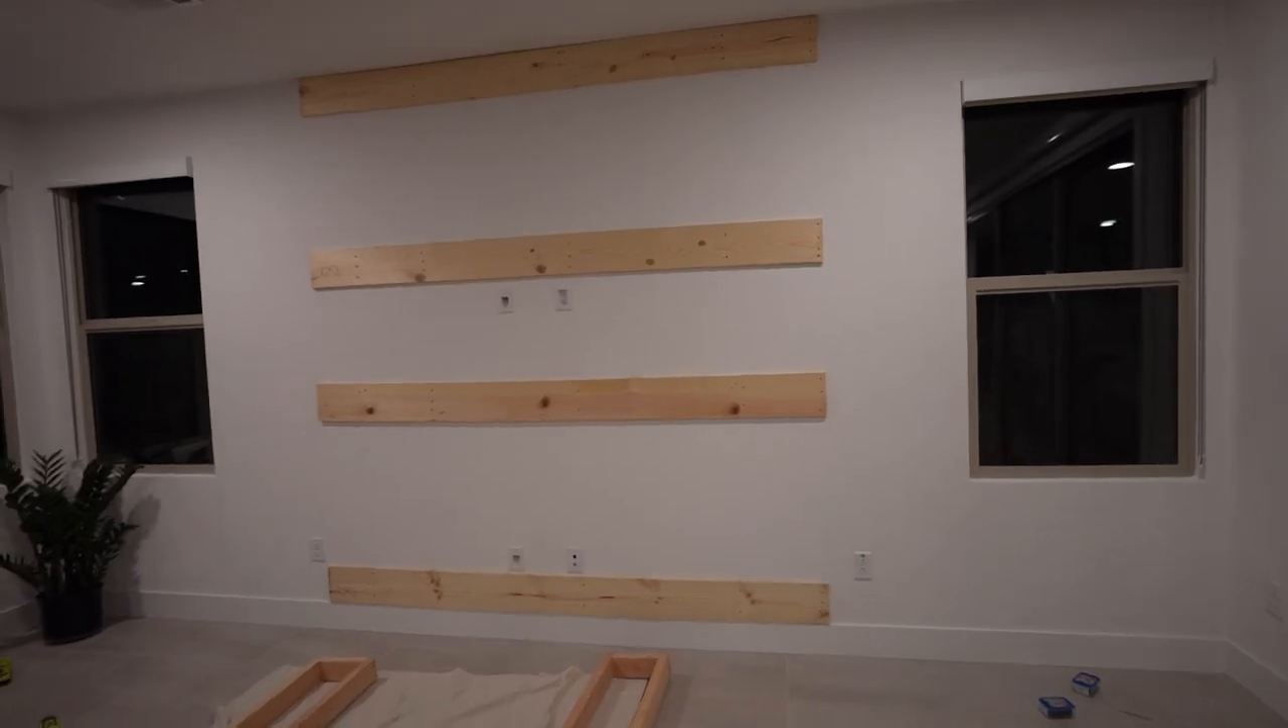All right so i've completed doing the backboards on the wall this where it's going to support most of the framing and i just also completed um making these sideboards.